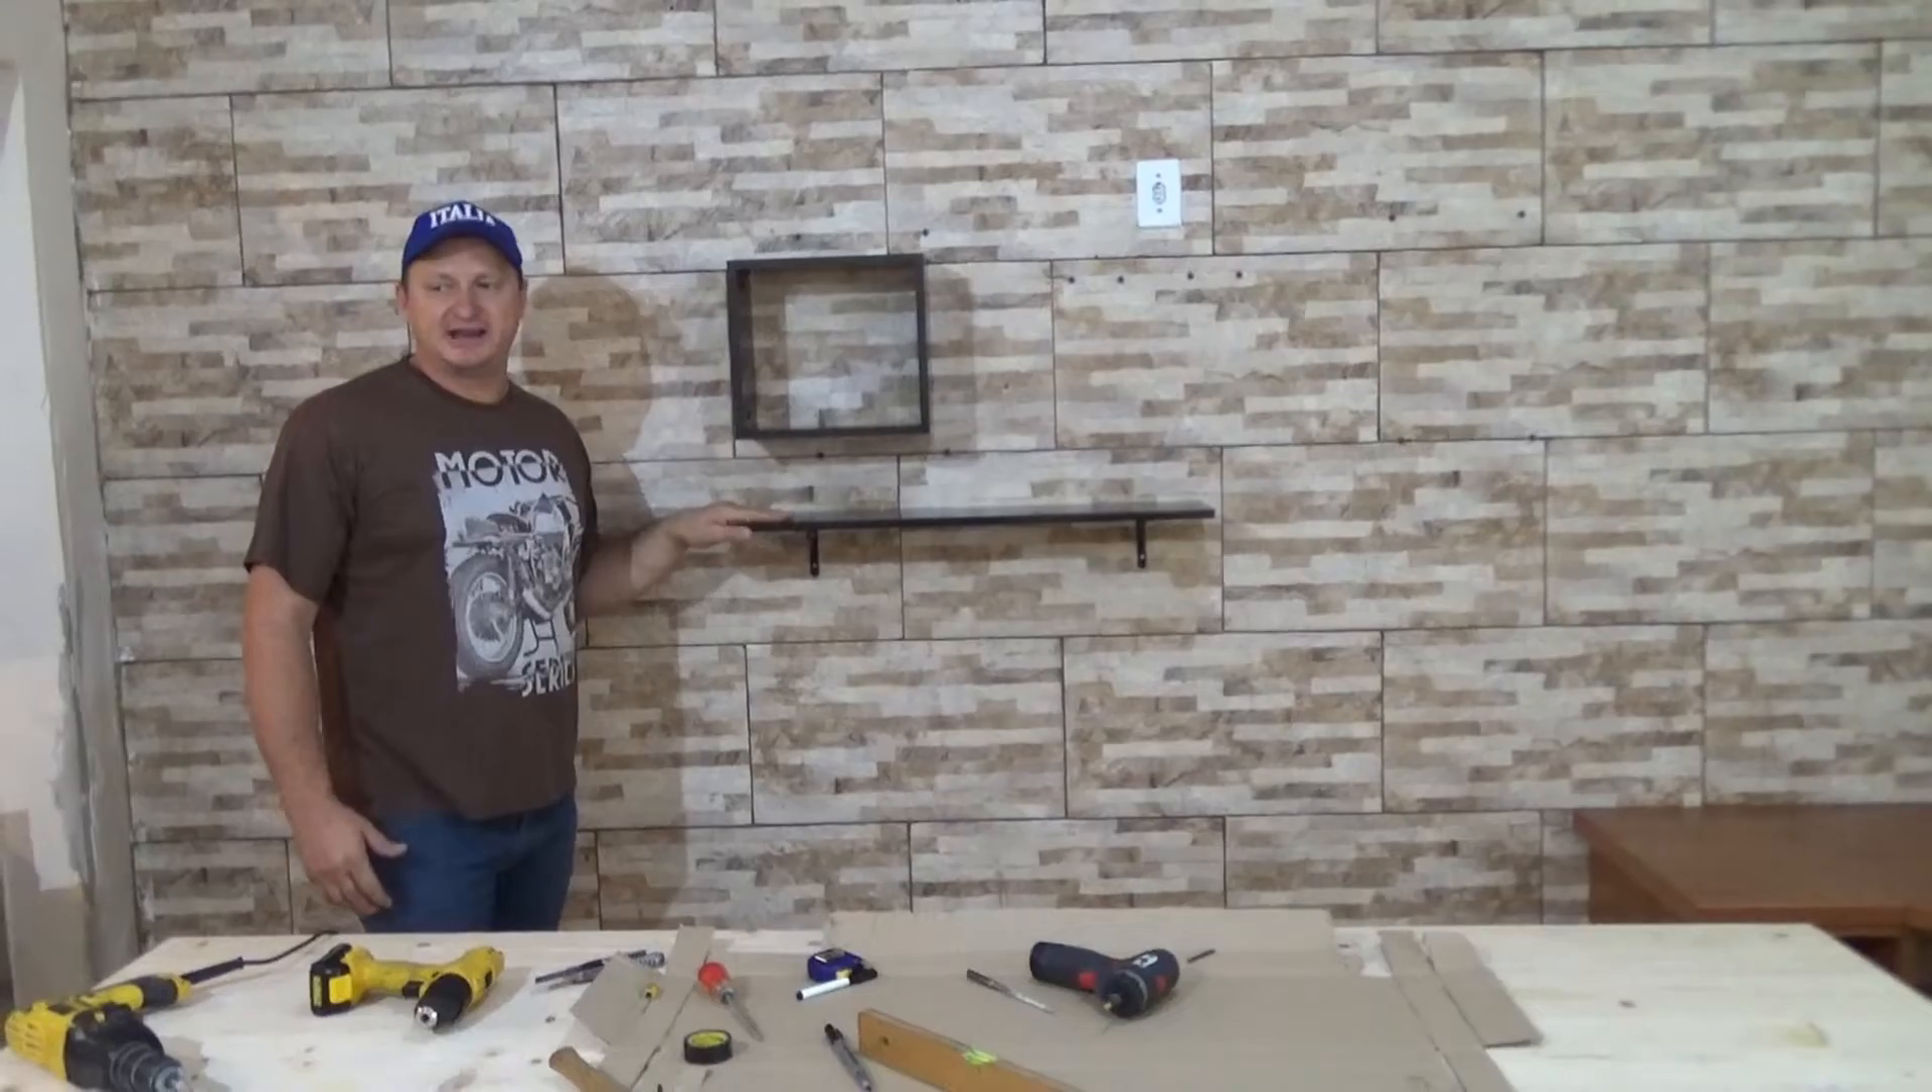Tá montado aqui Nosso nicho Com prateleira.